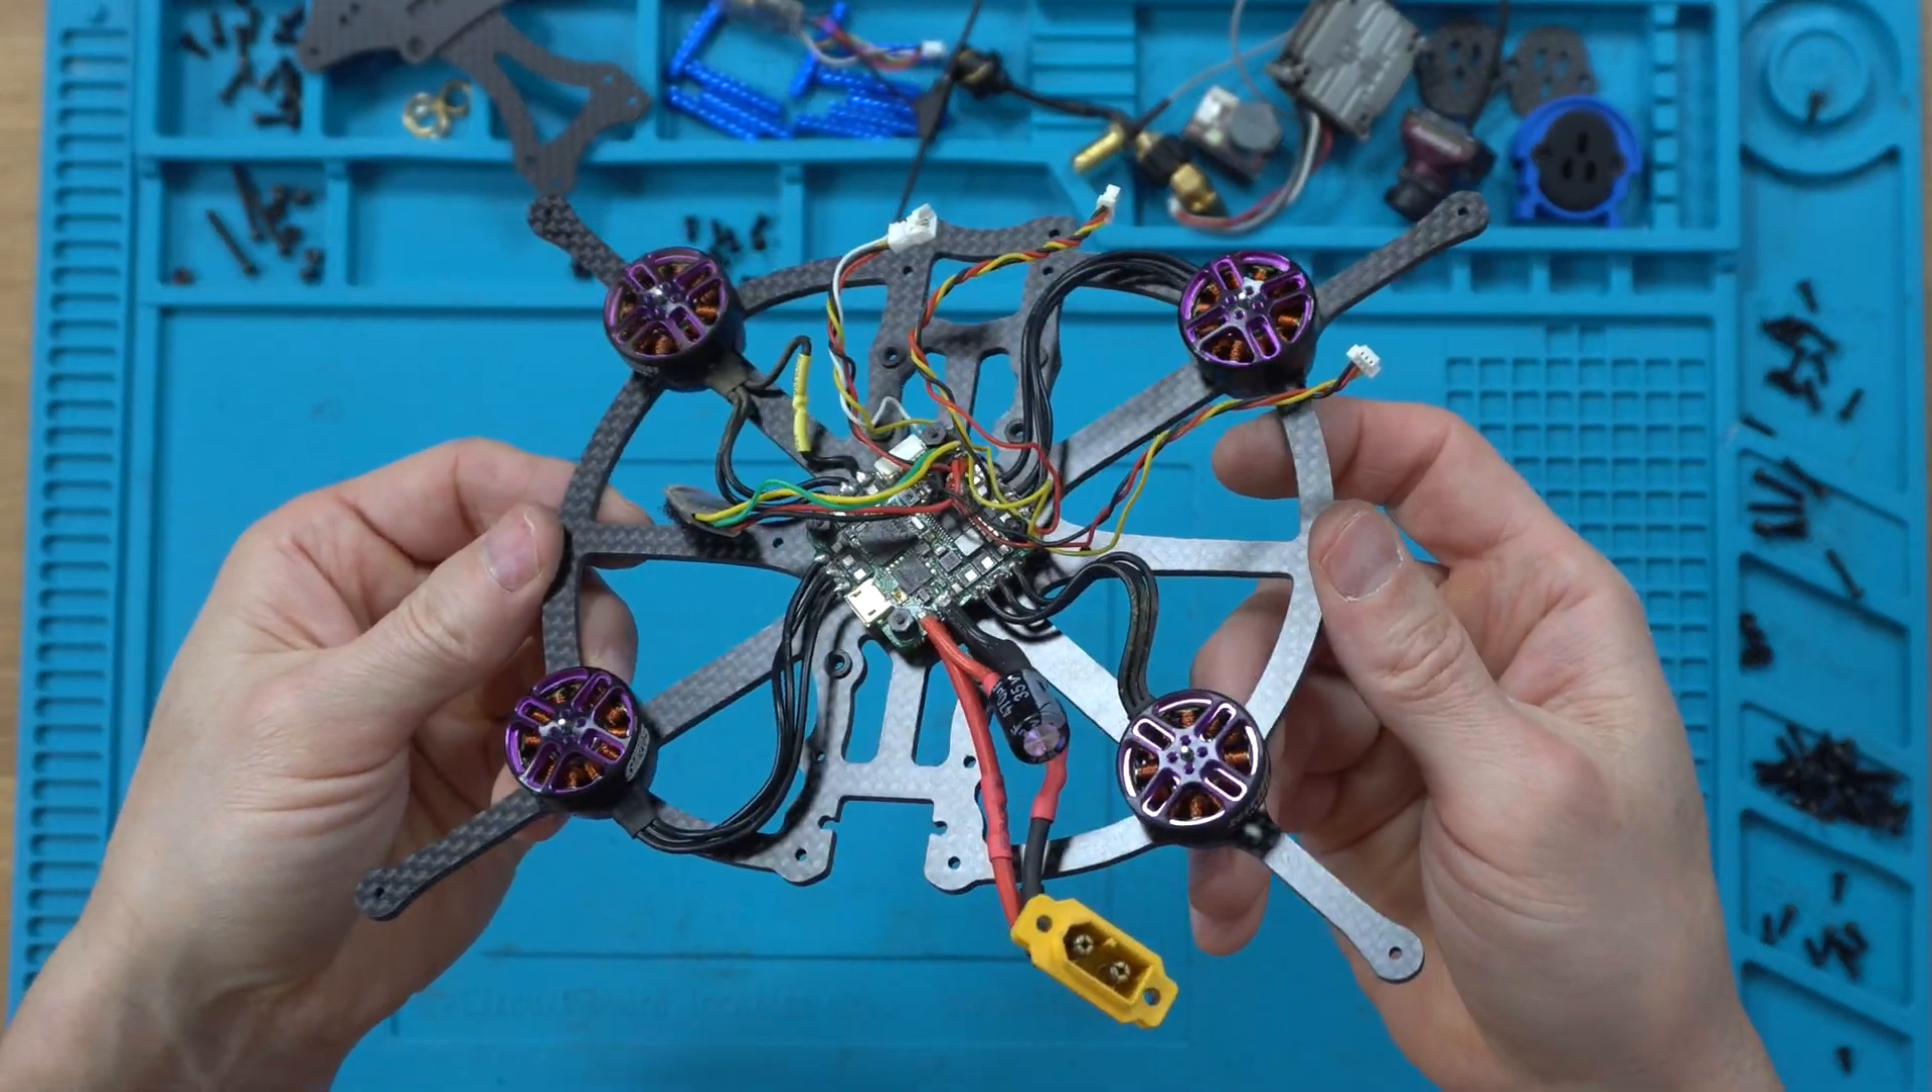I've got the motors mounted up.